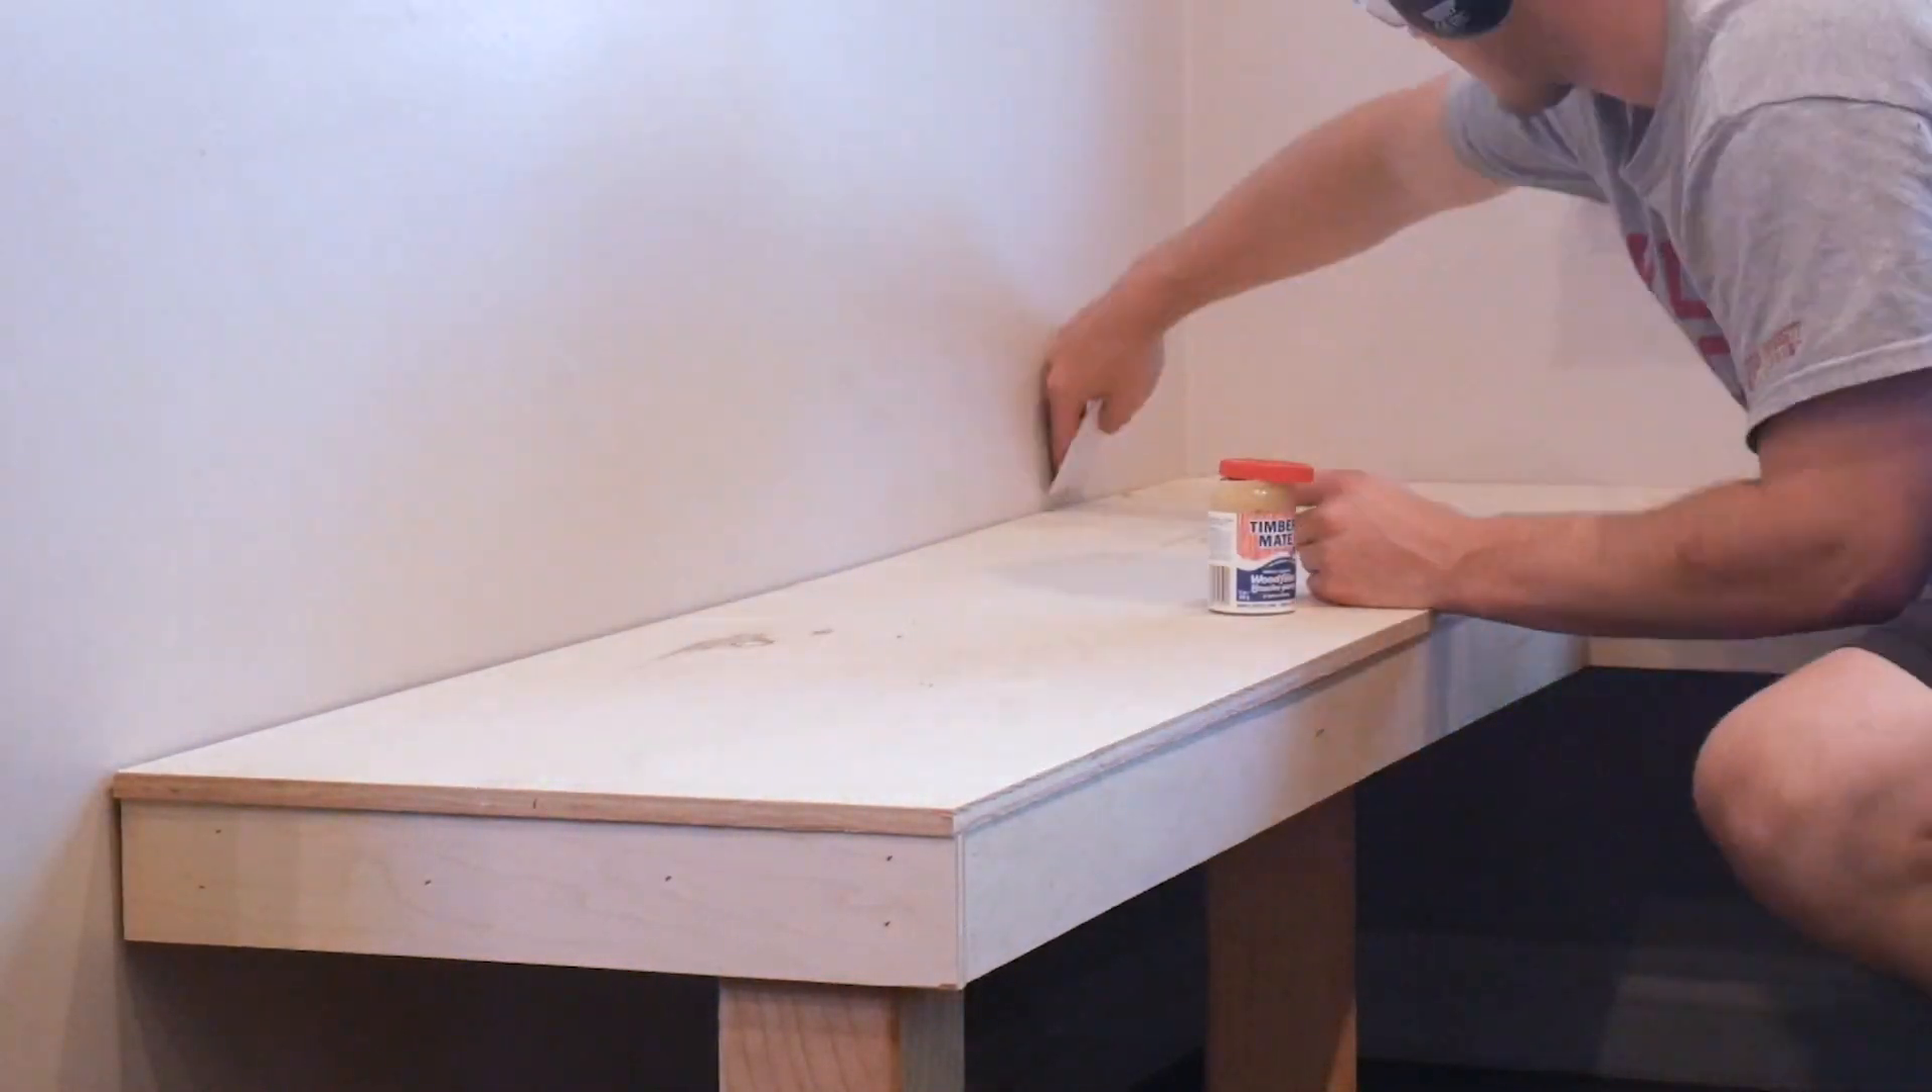Alright so we just finished installing the bench top.